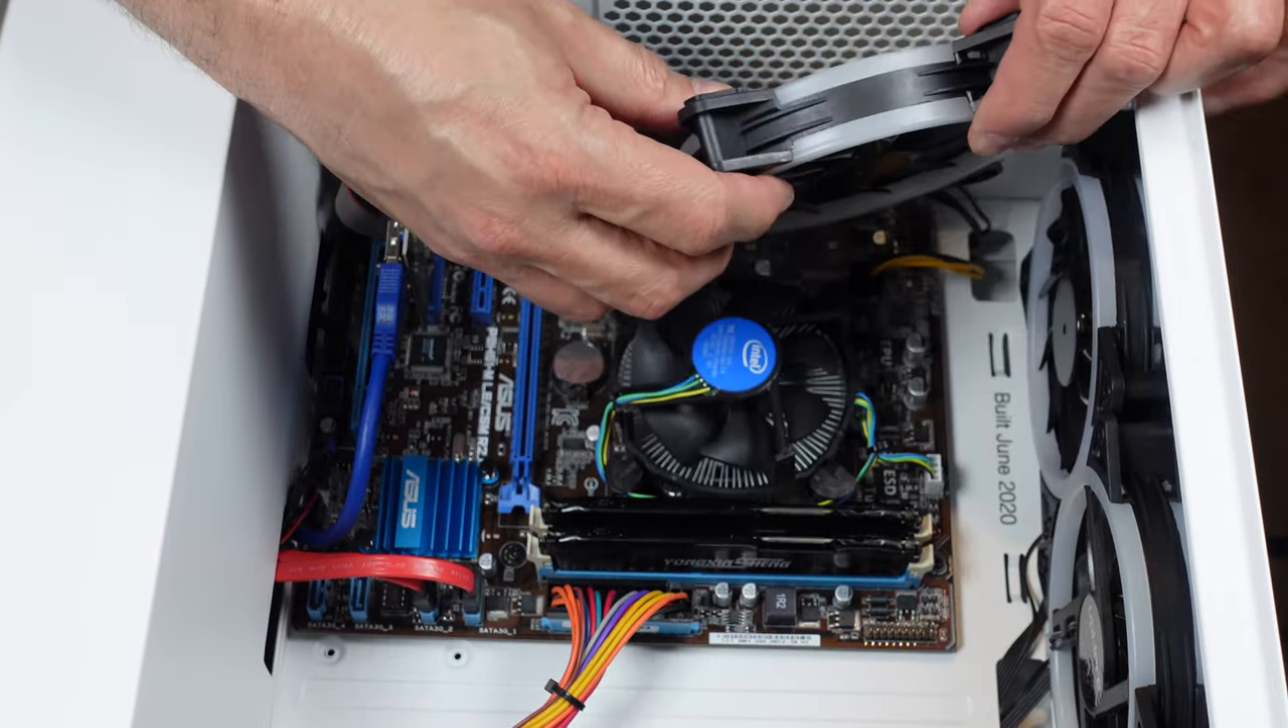I think everything is hooked up except for the fan.